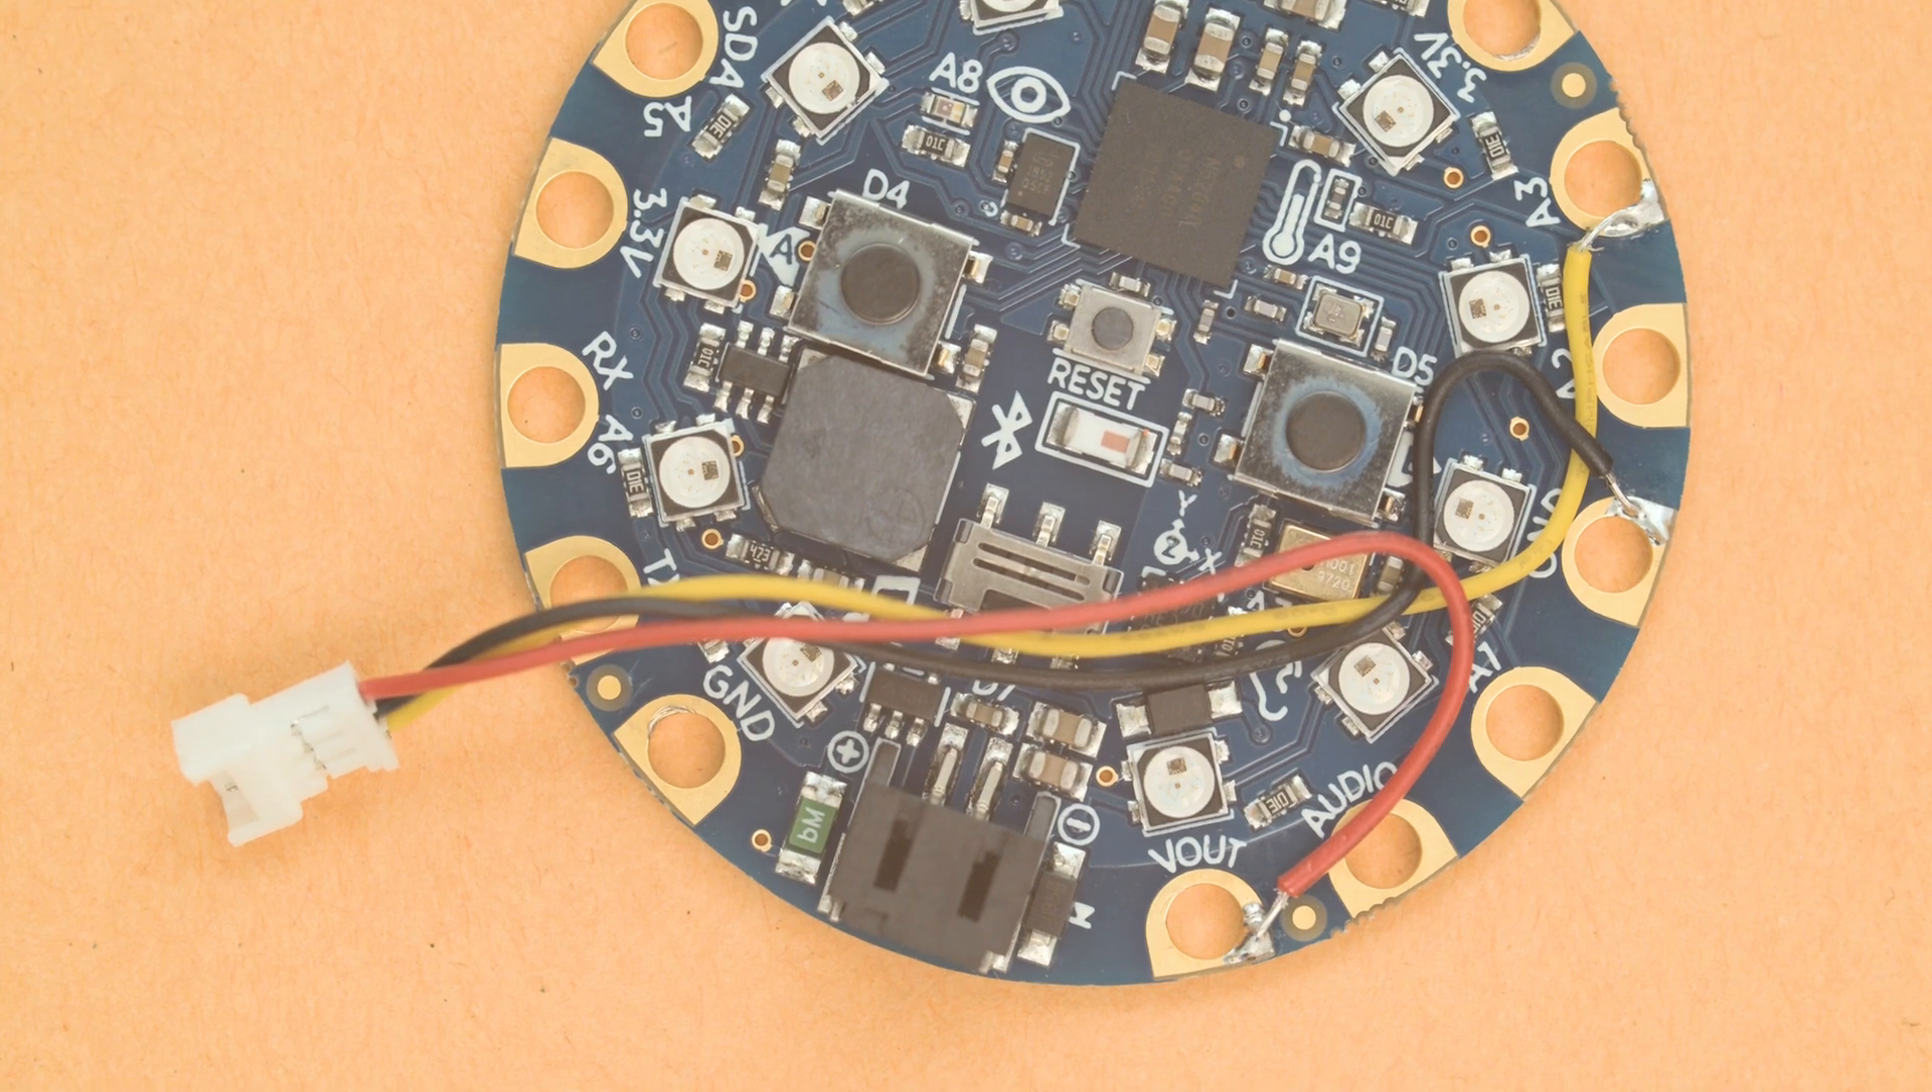One of the cables is wired up to the pads on the circuit playground blue fruit.